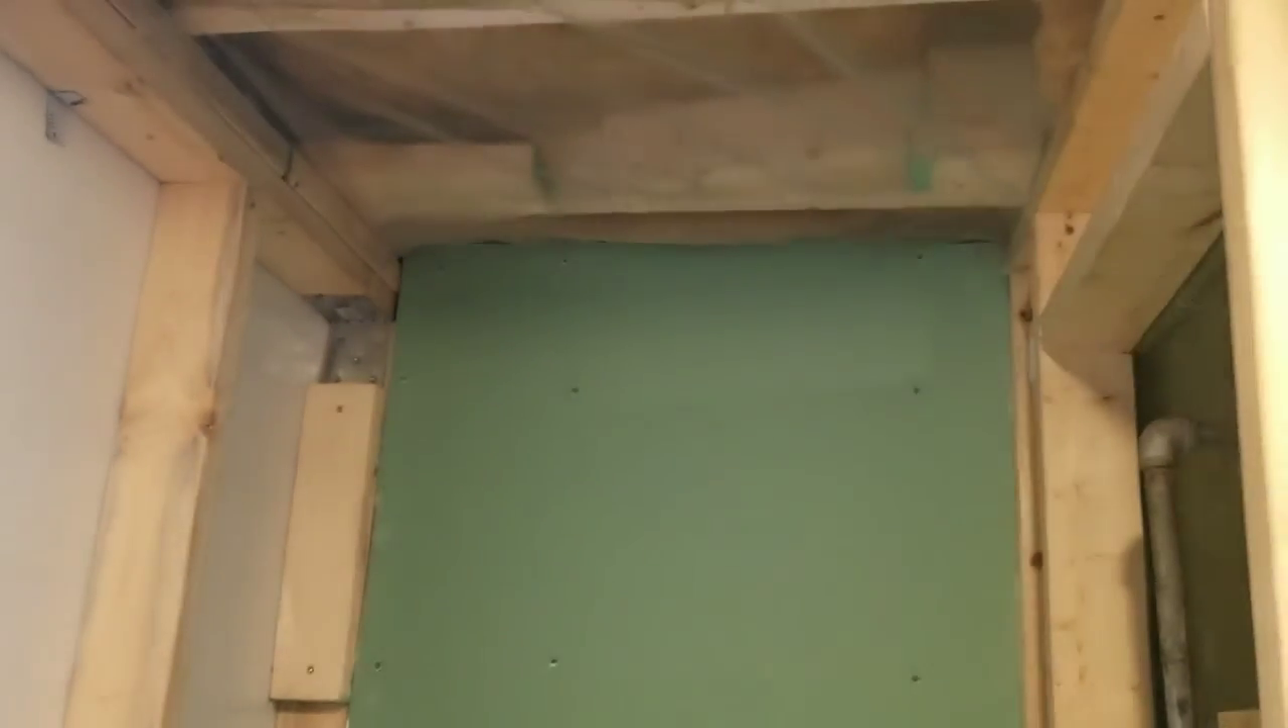As you can see I'm starting to get the drywall up.